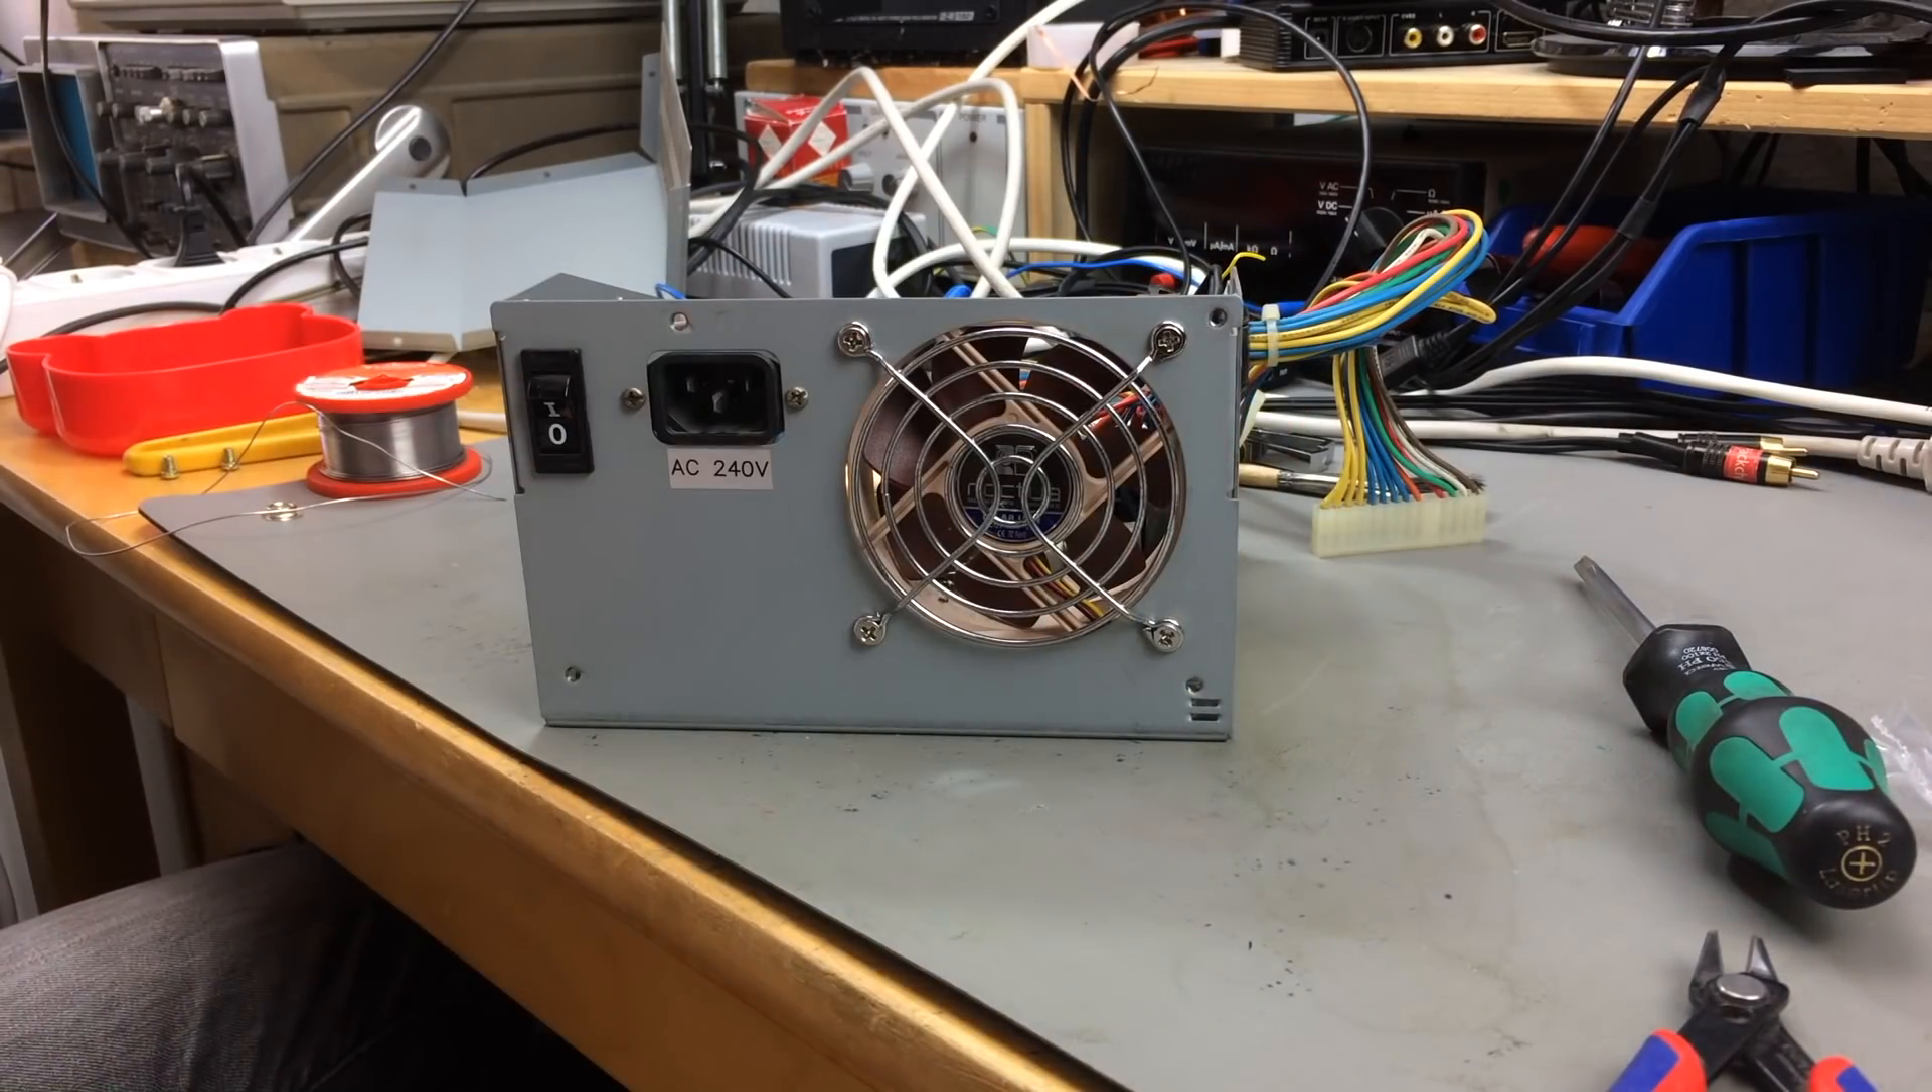Okay, got the new fan in.